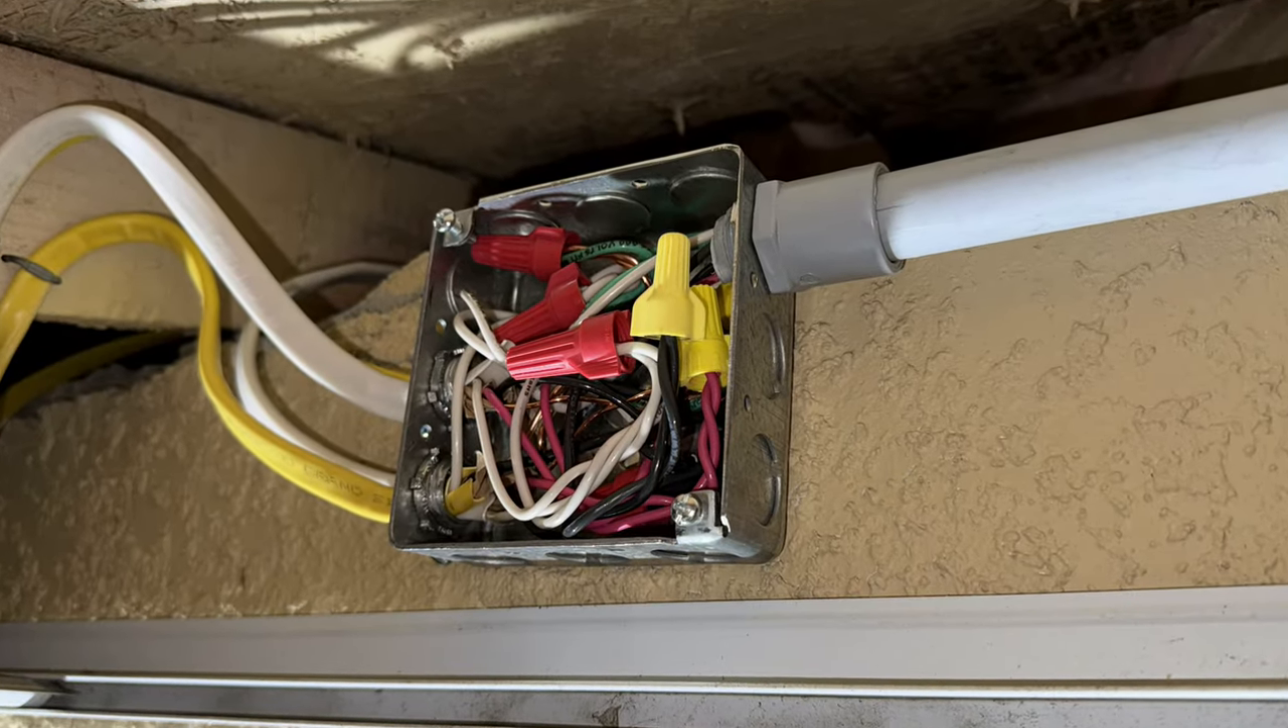After wiring everything up I realized that the box I put in was too small.